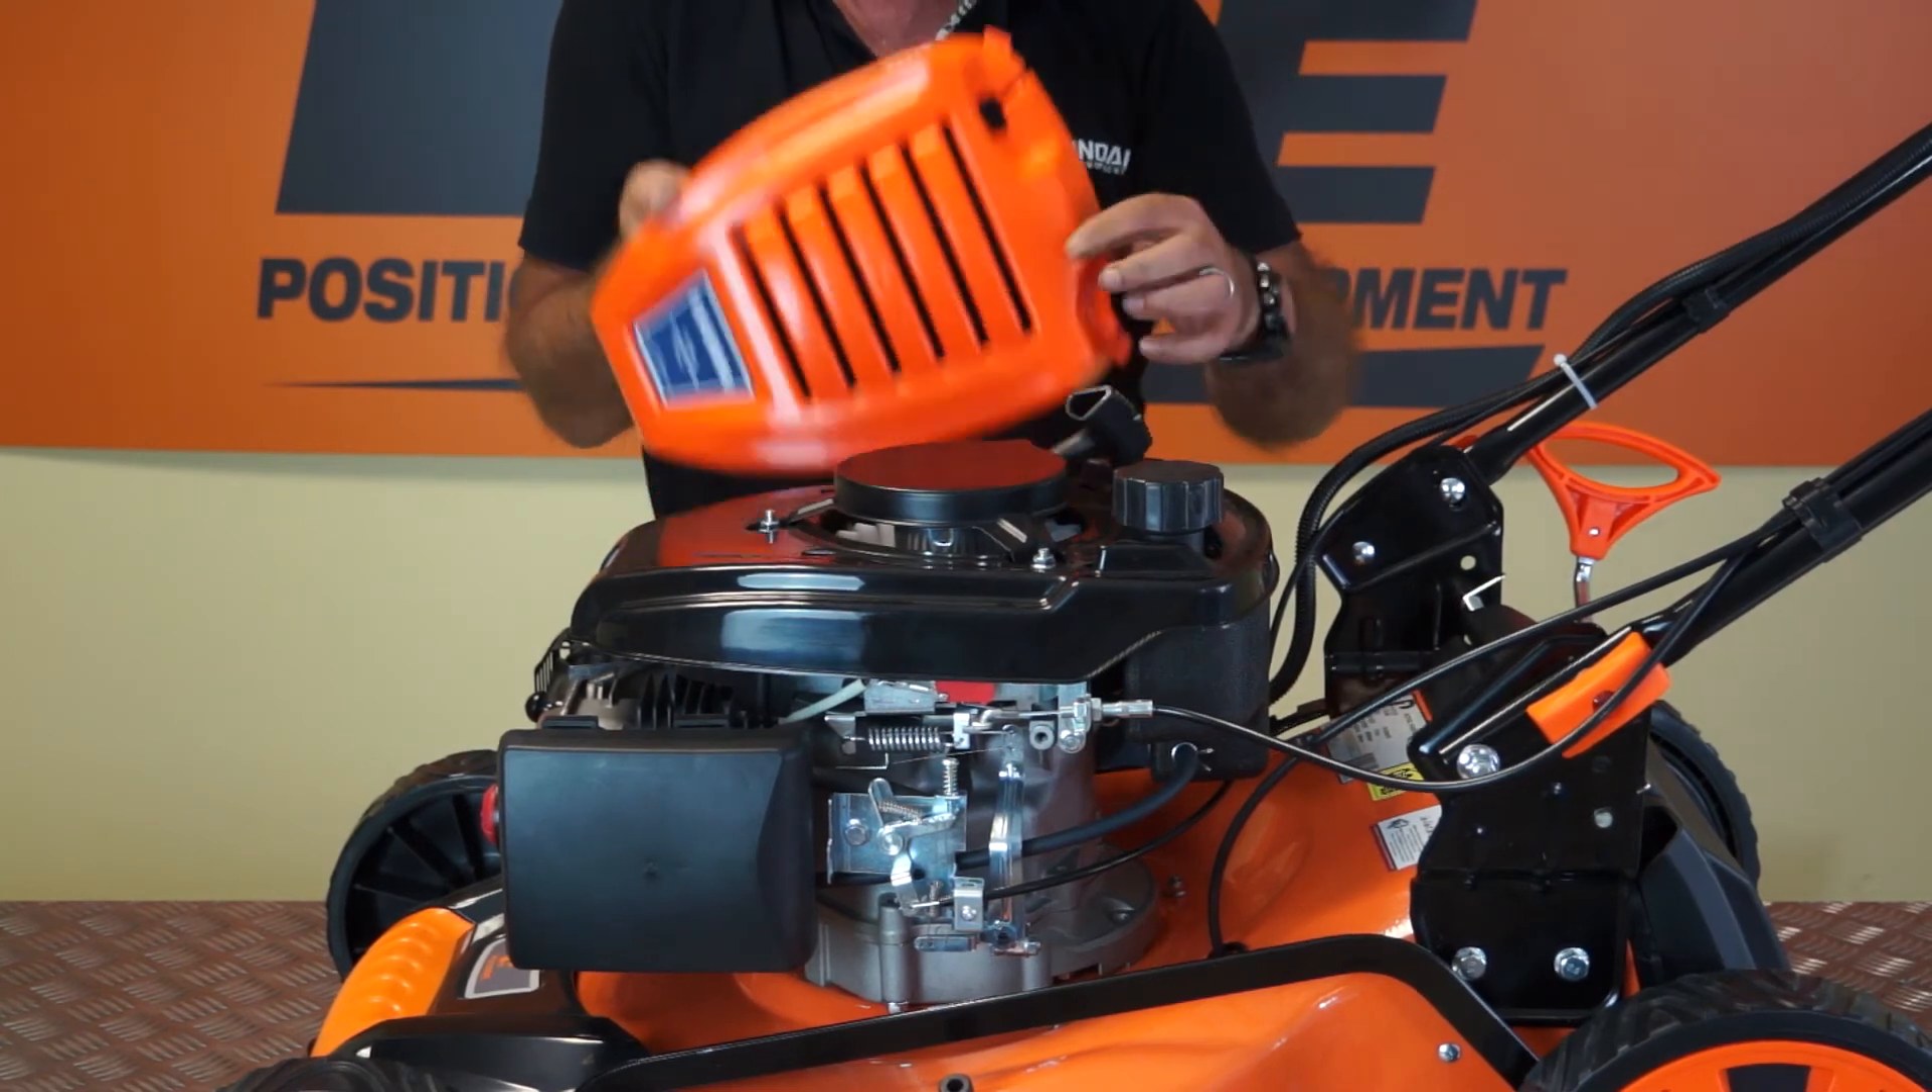And that's the plastic cover removed.